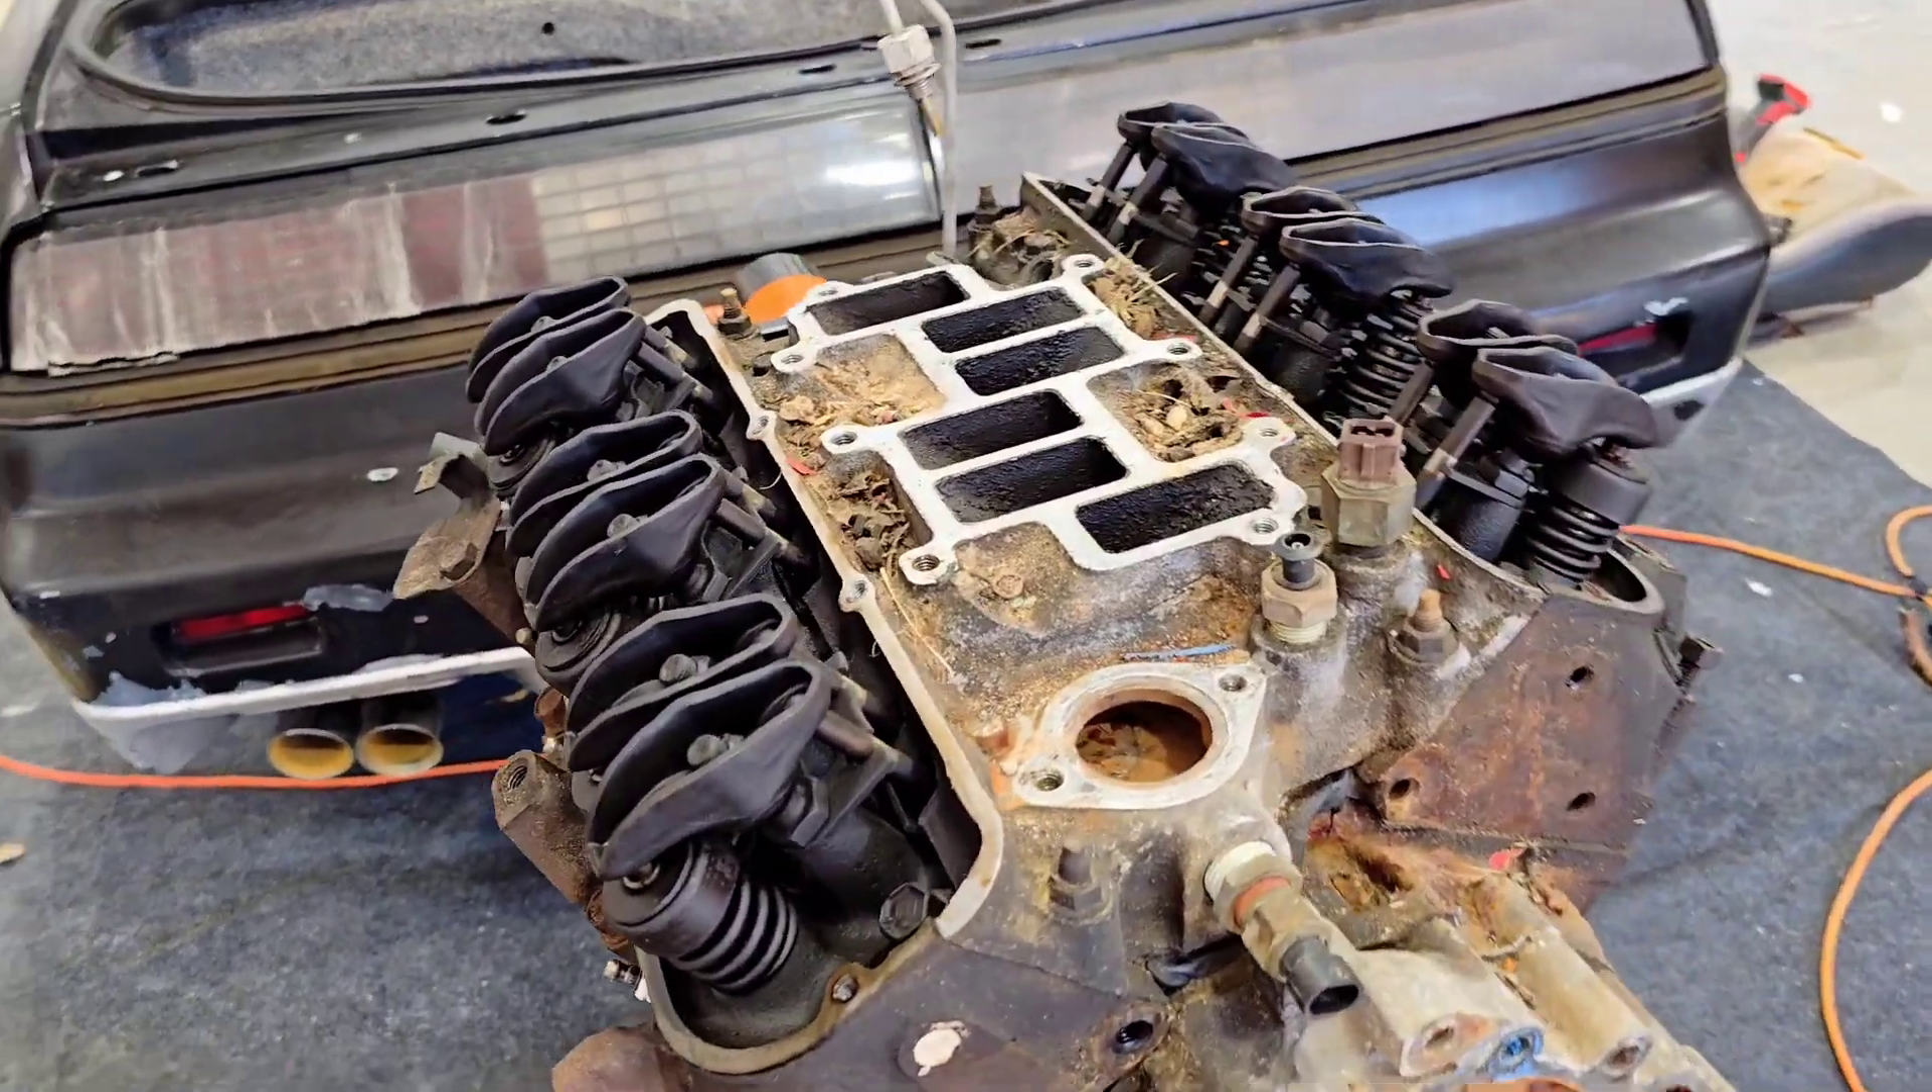Alright, now that I've got most of the accessories and everything else off, all that we have left is for the most part the block, the heads, and the intake manifold.